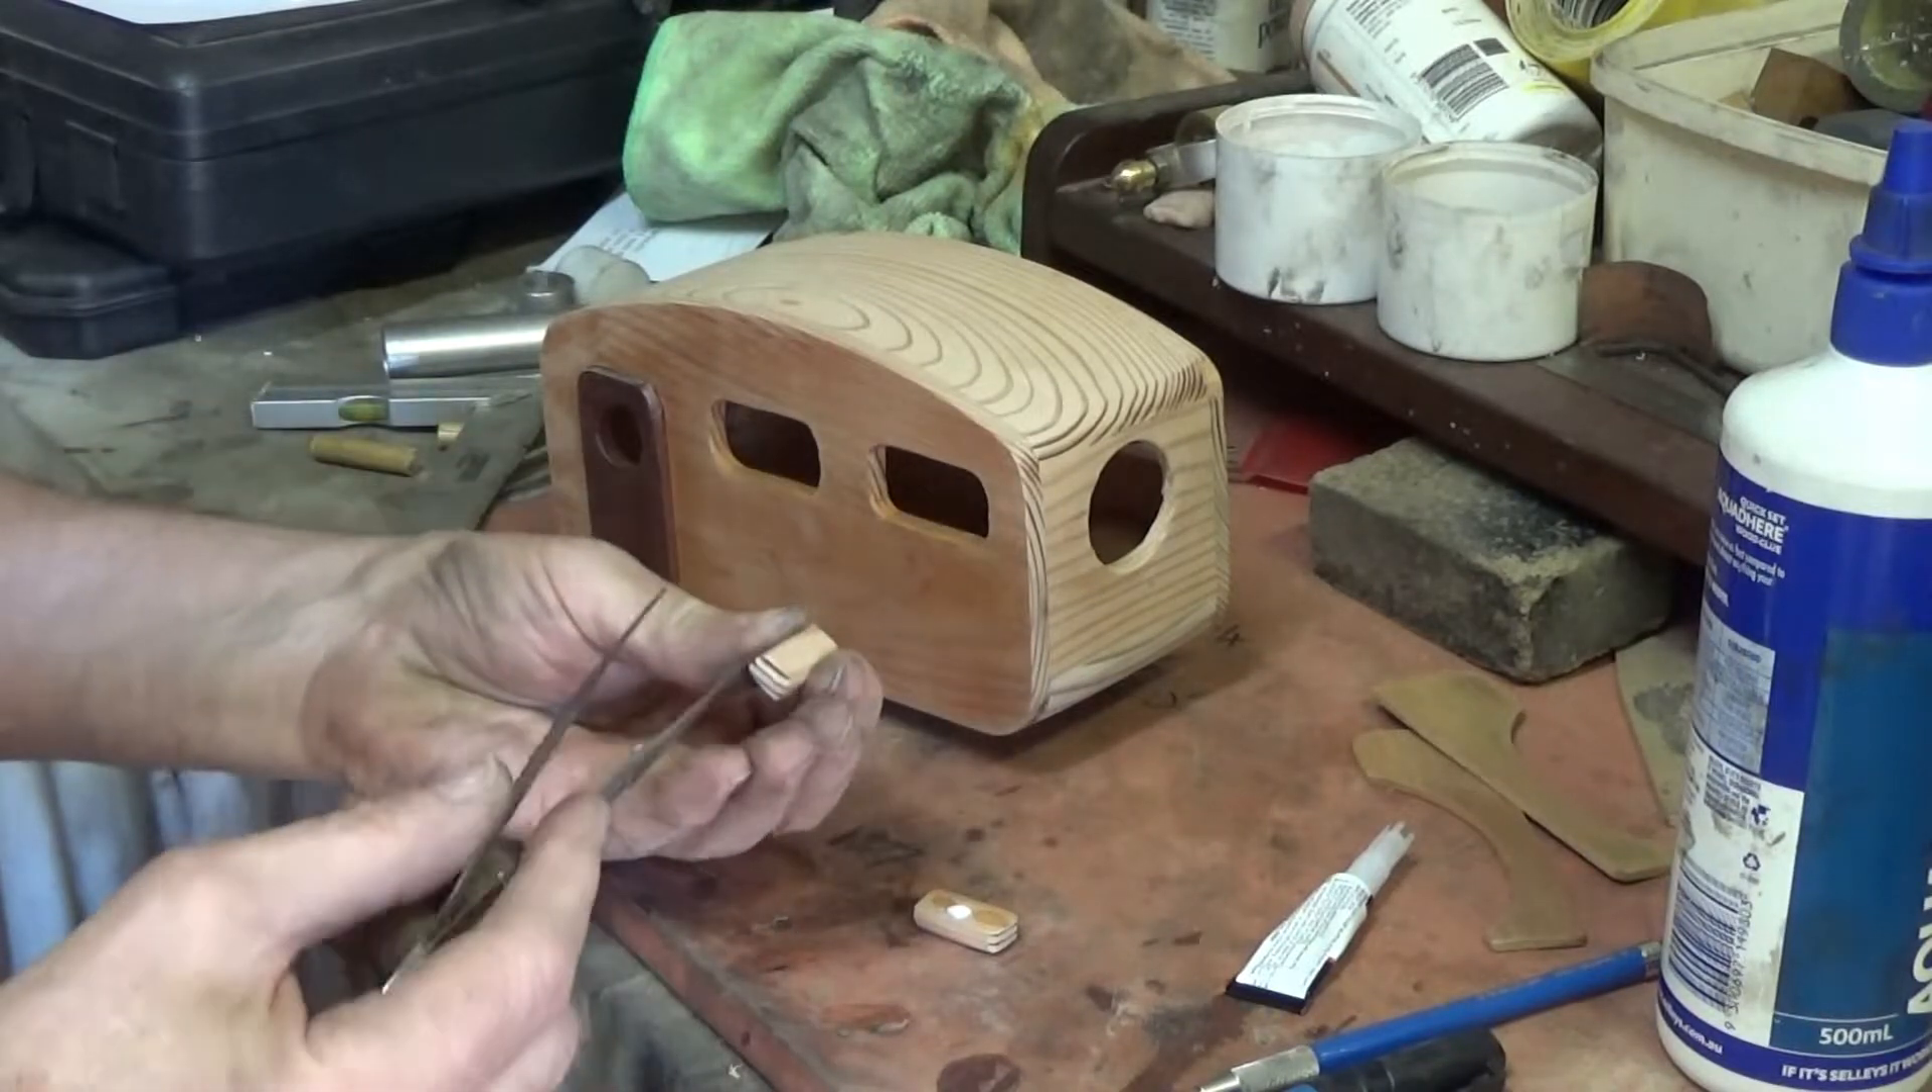And because I'm a complete idiot and put the roof on before the furniture, I now have to manipulate the furniture in through the windows and try to glue them all in situ inside.